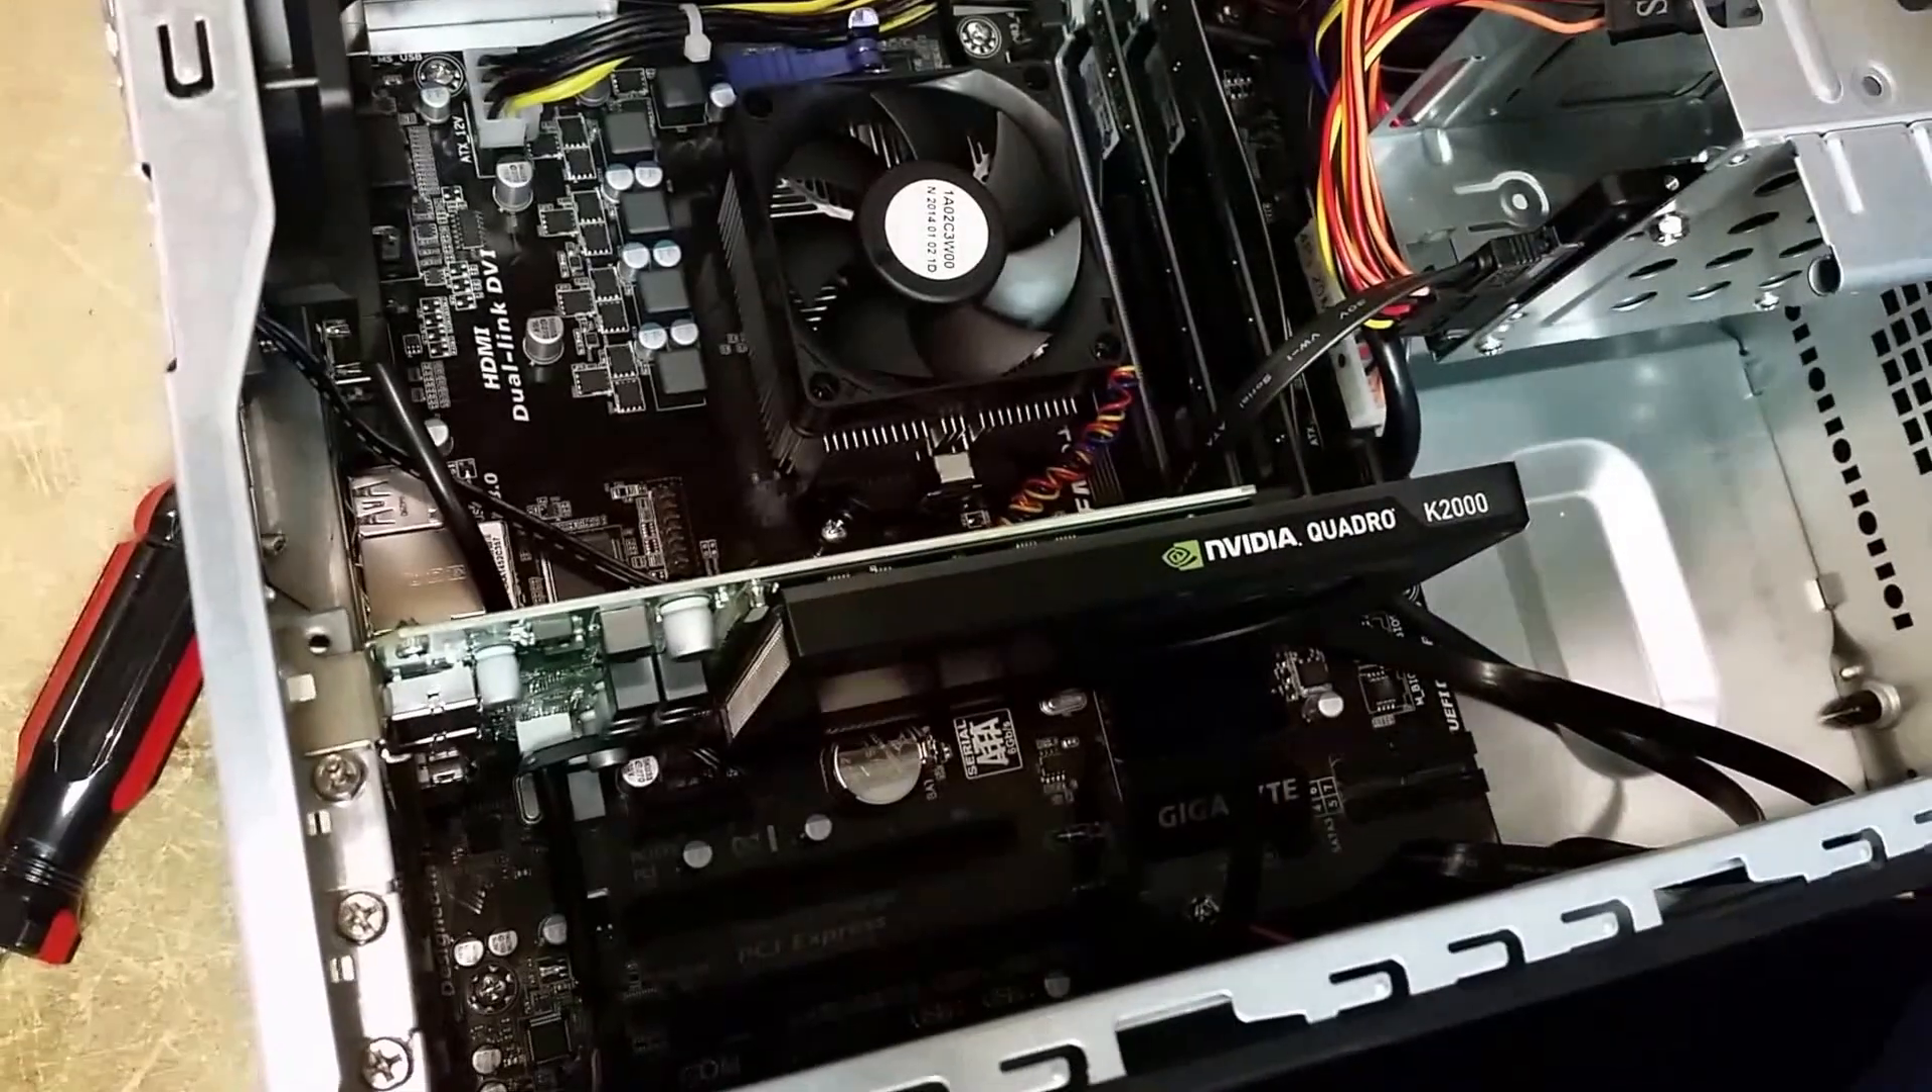And the card itself is installed.